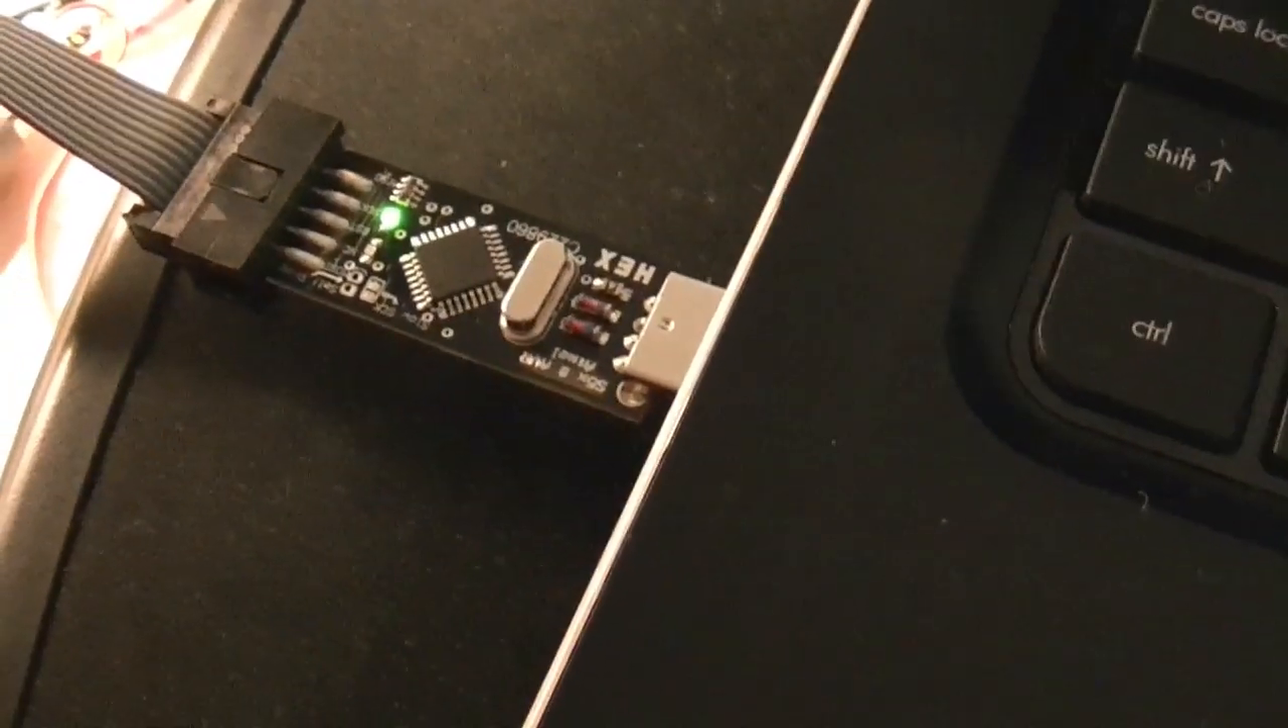Okay, so John just plugged in the USB ASP programming card right there into the USB port.